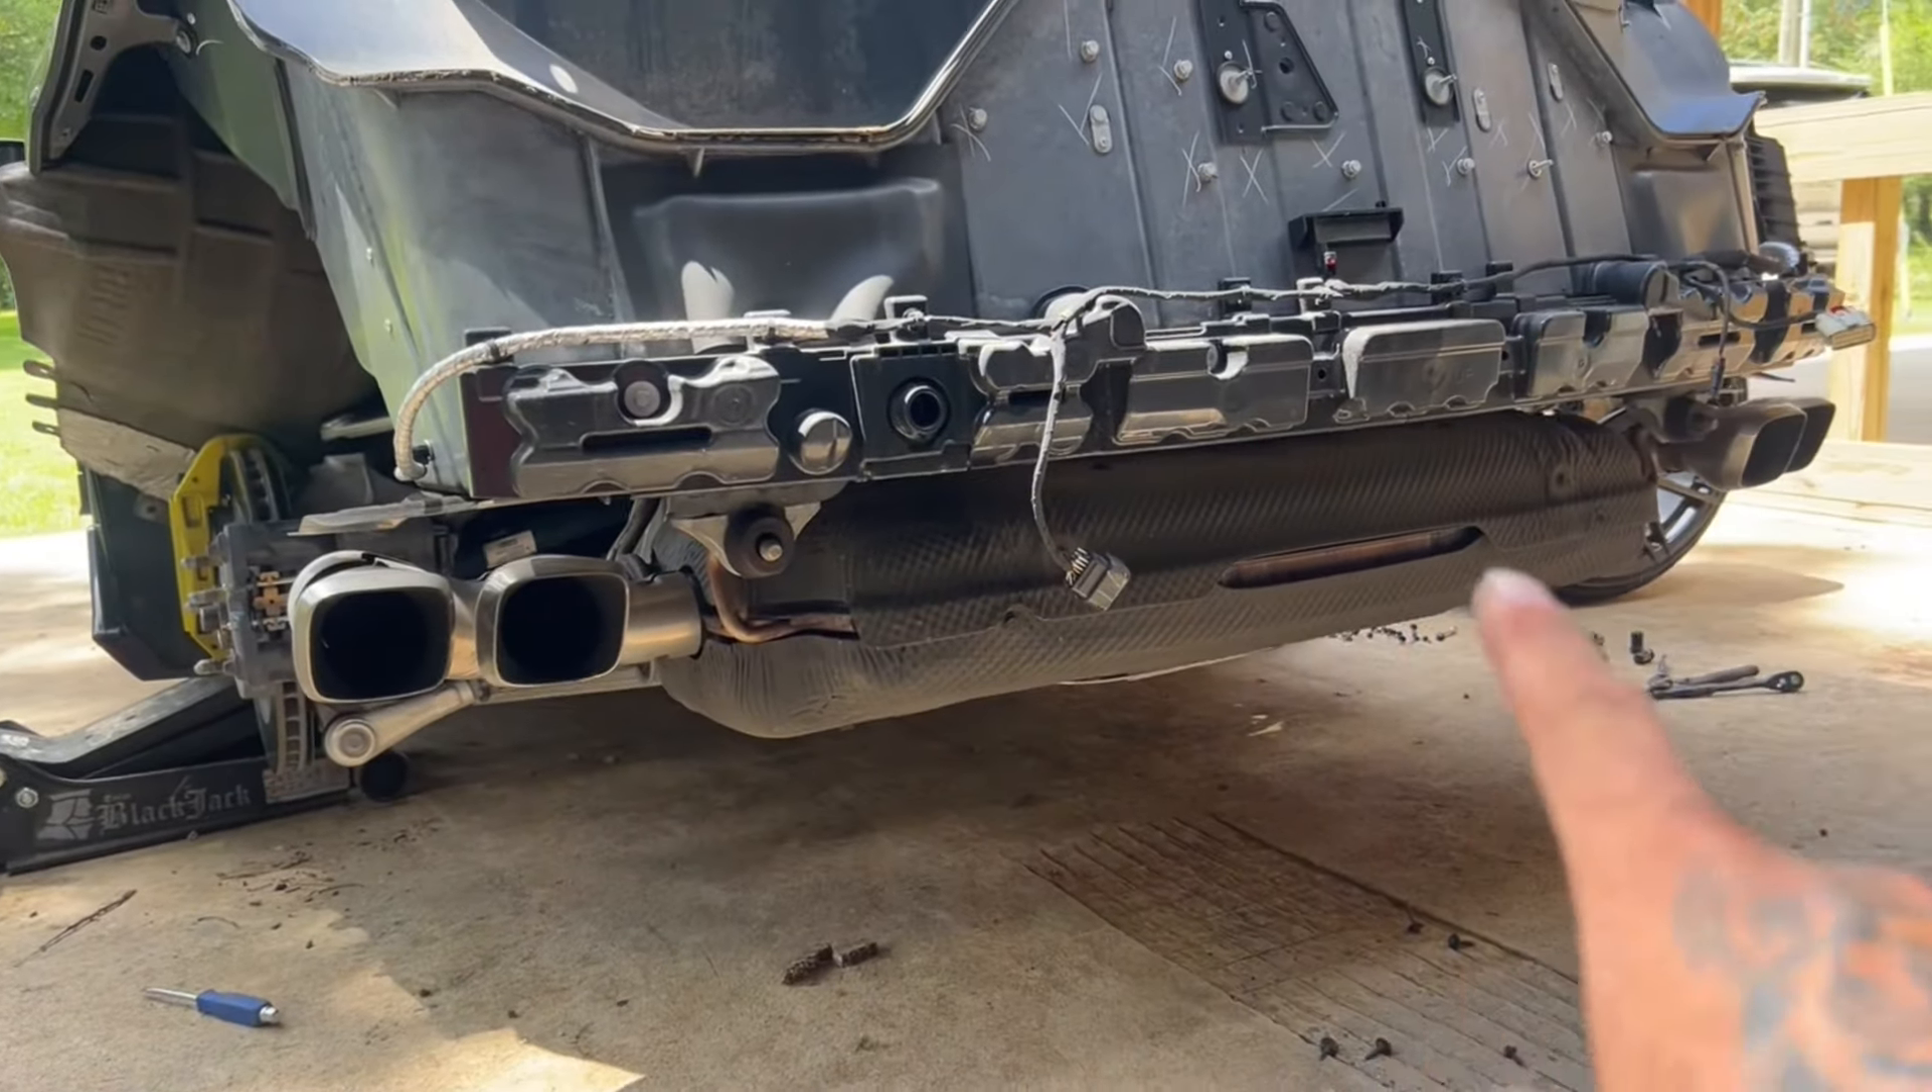Okay so the rear bumper's off now we have full access to the exhaust under here.